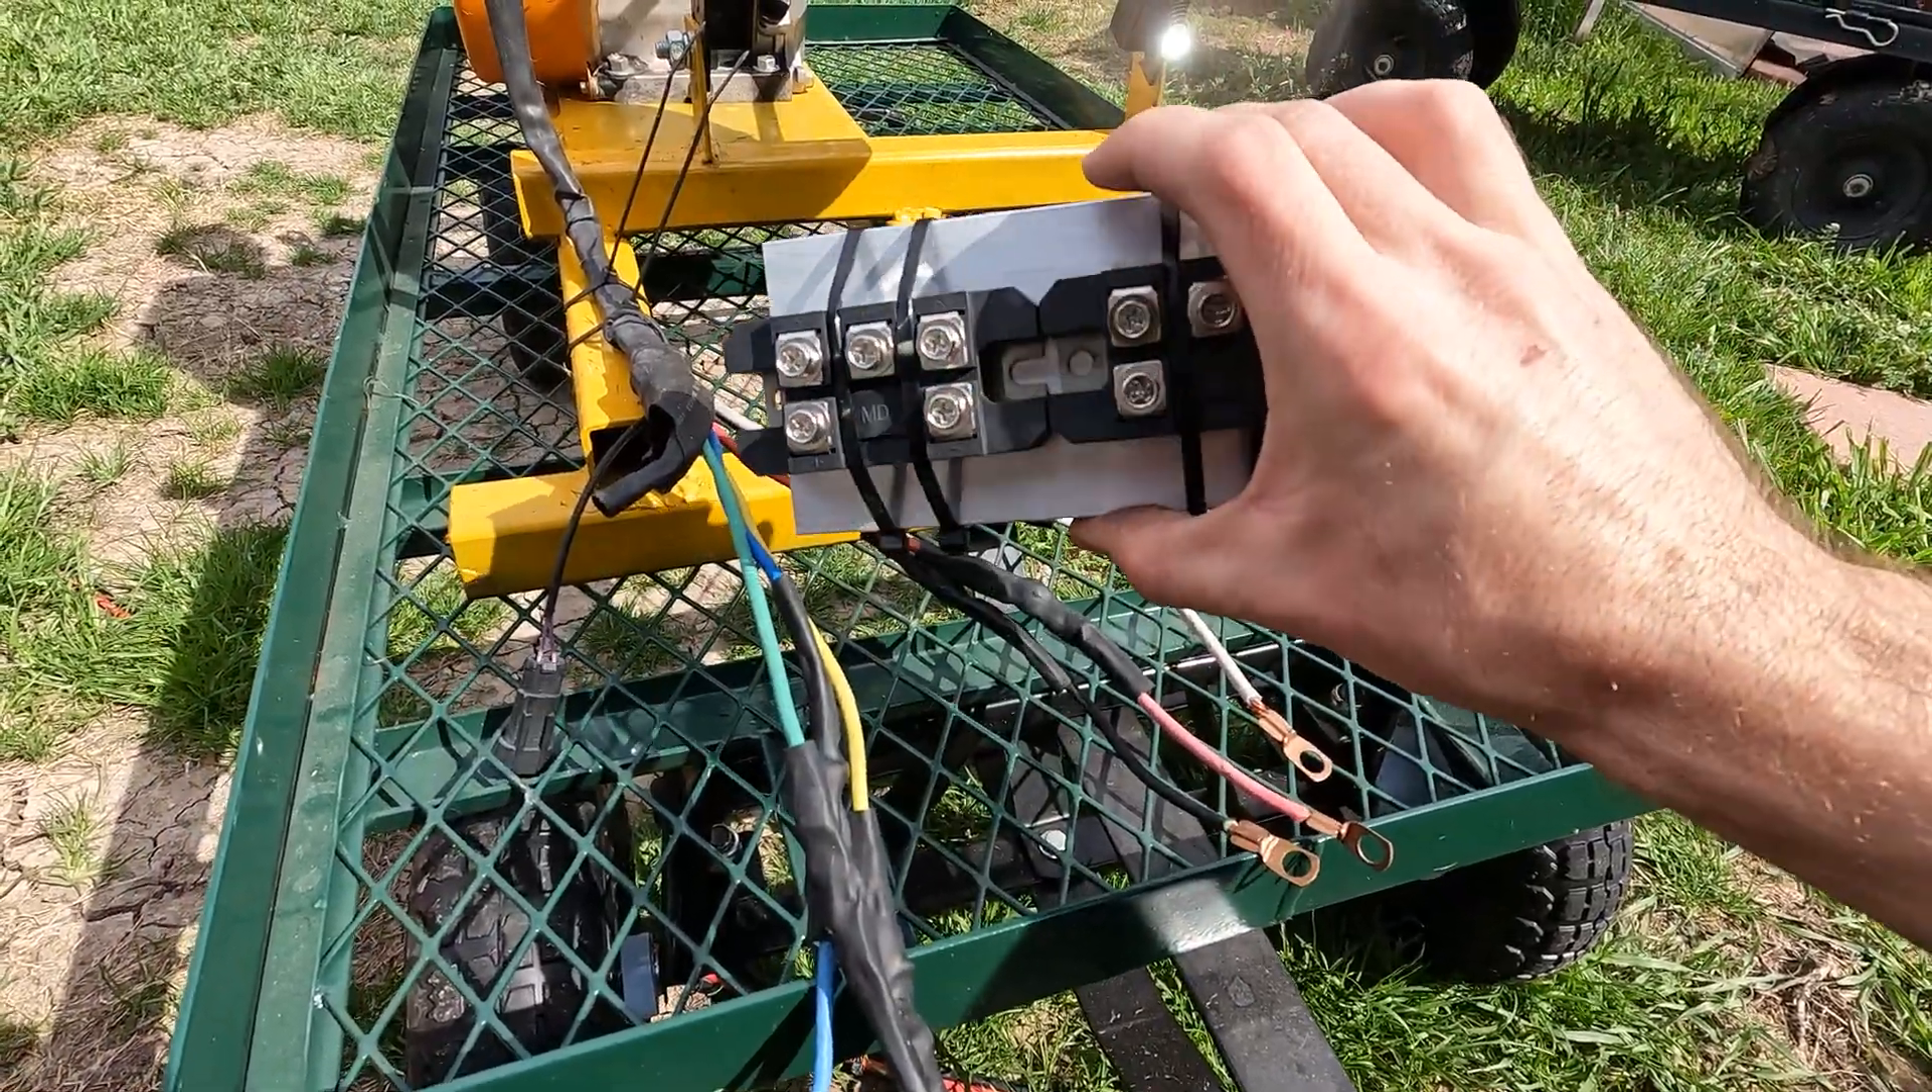I did go ahead and mount both rectifiers on this aluminum heat sink. I did not use bolts because I just didn't have anything to do it with.